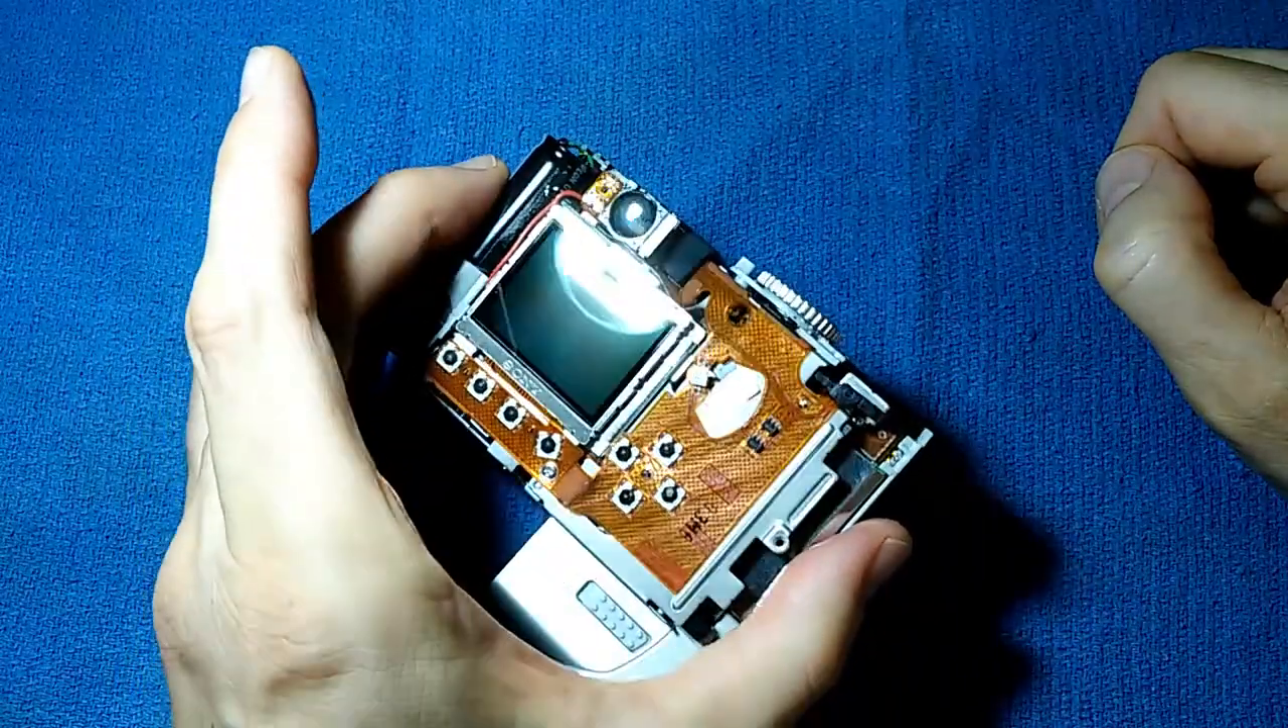The insides of the camera are now exposed.